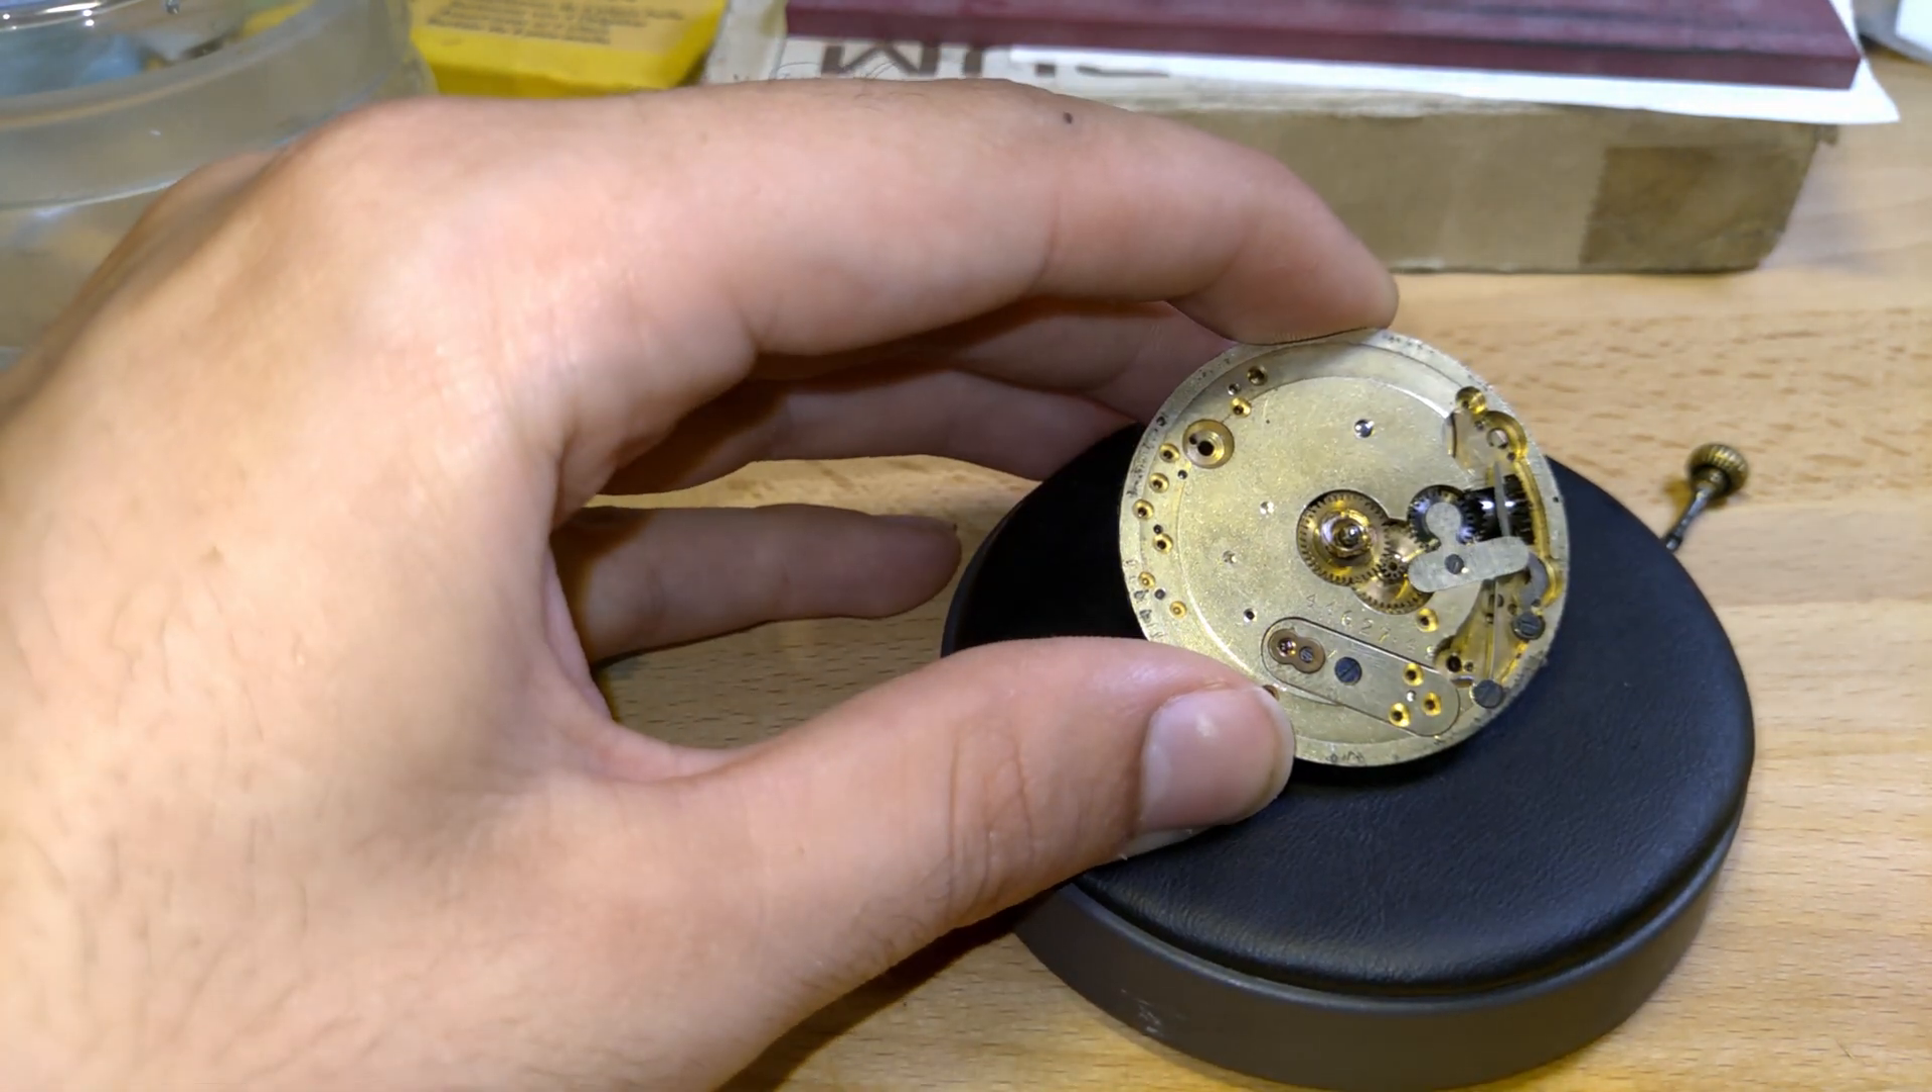And there we have the dial off.